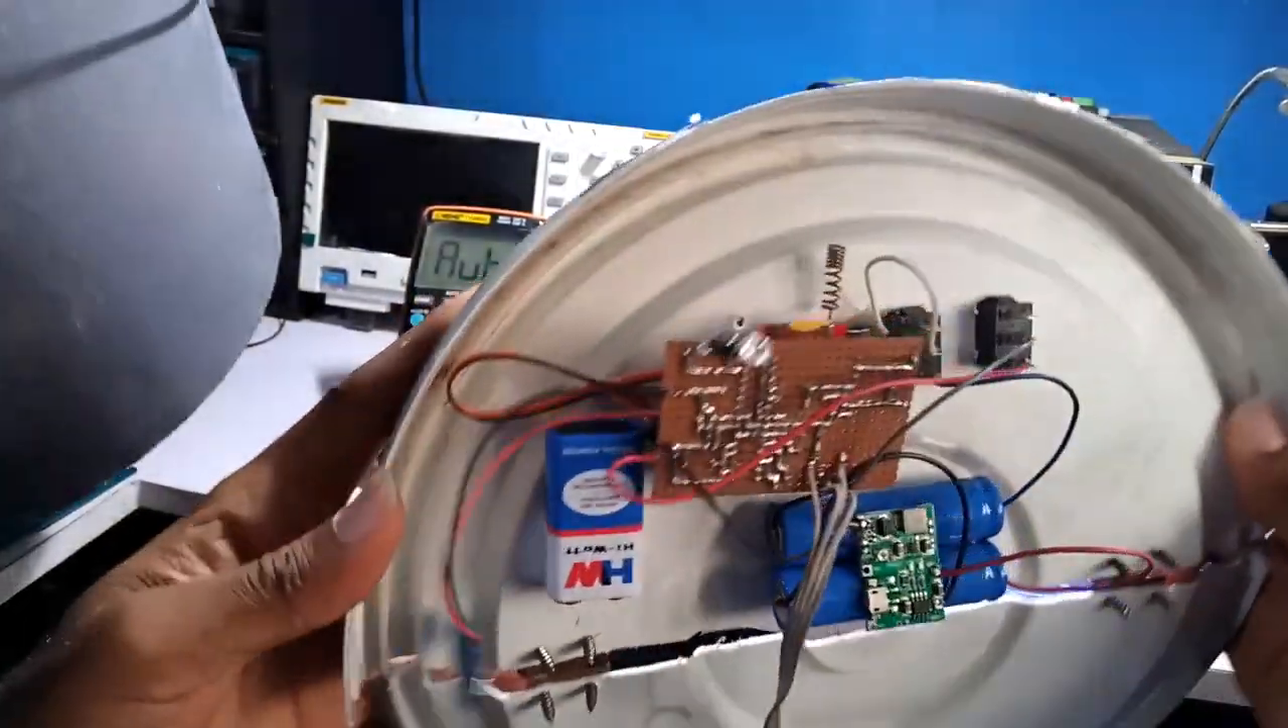Setting up all the rest of the components onto the lid, the project is now ready for test.